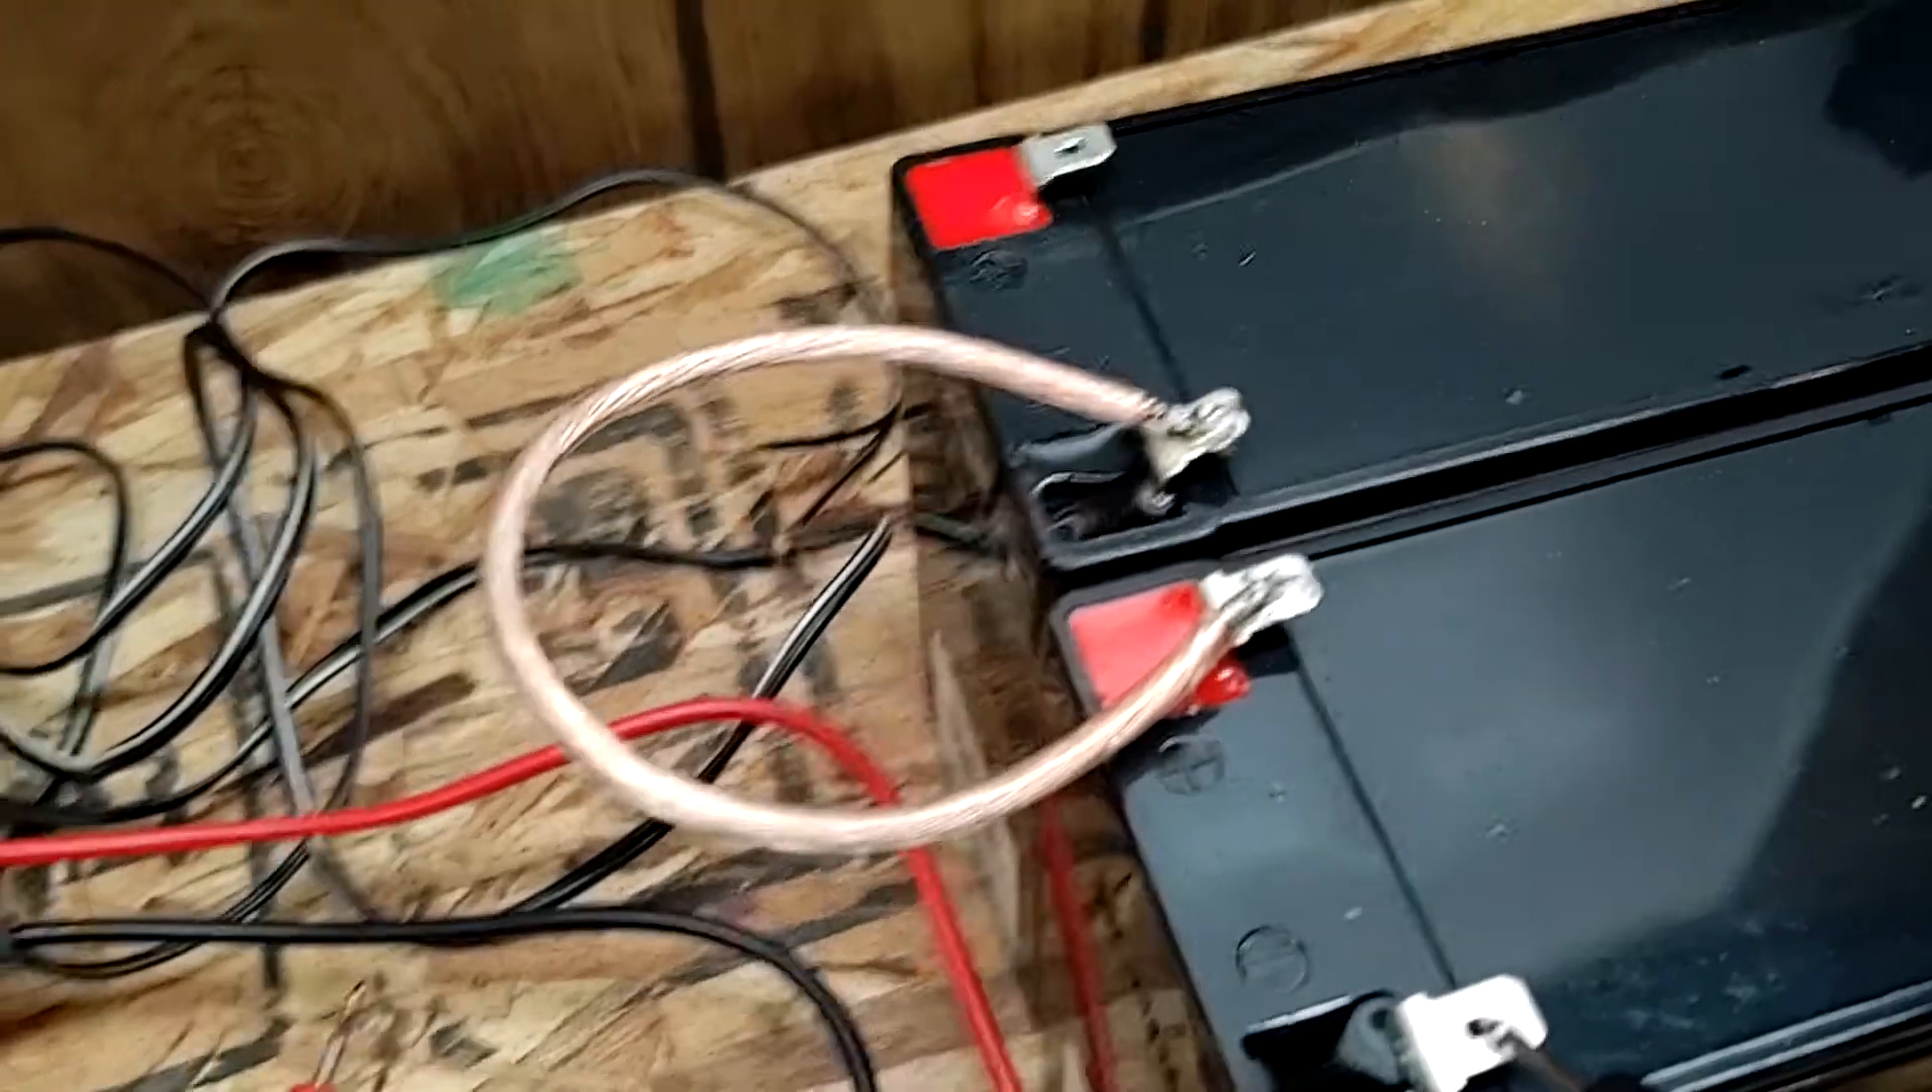Okay, we got our jumper in place here.